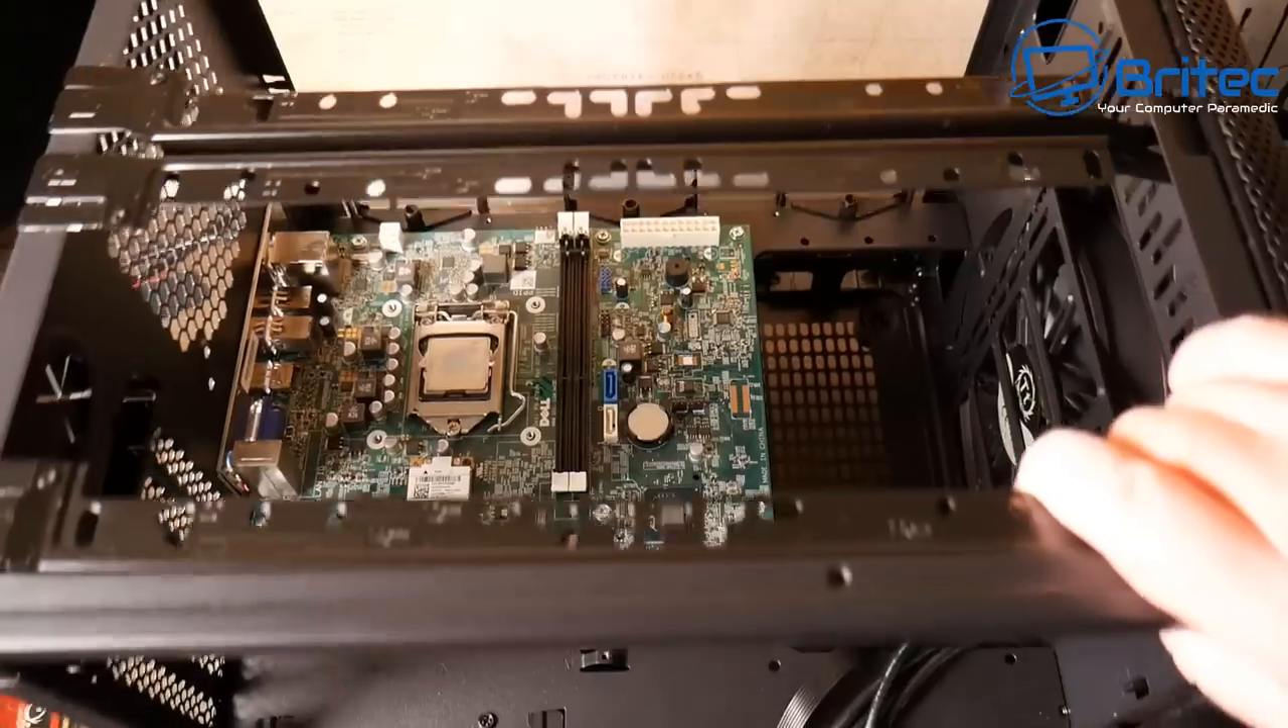So they've got the motherboard in now and we can take a look at how it looks.